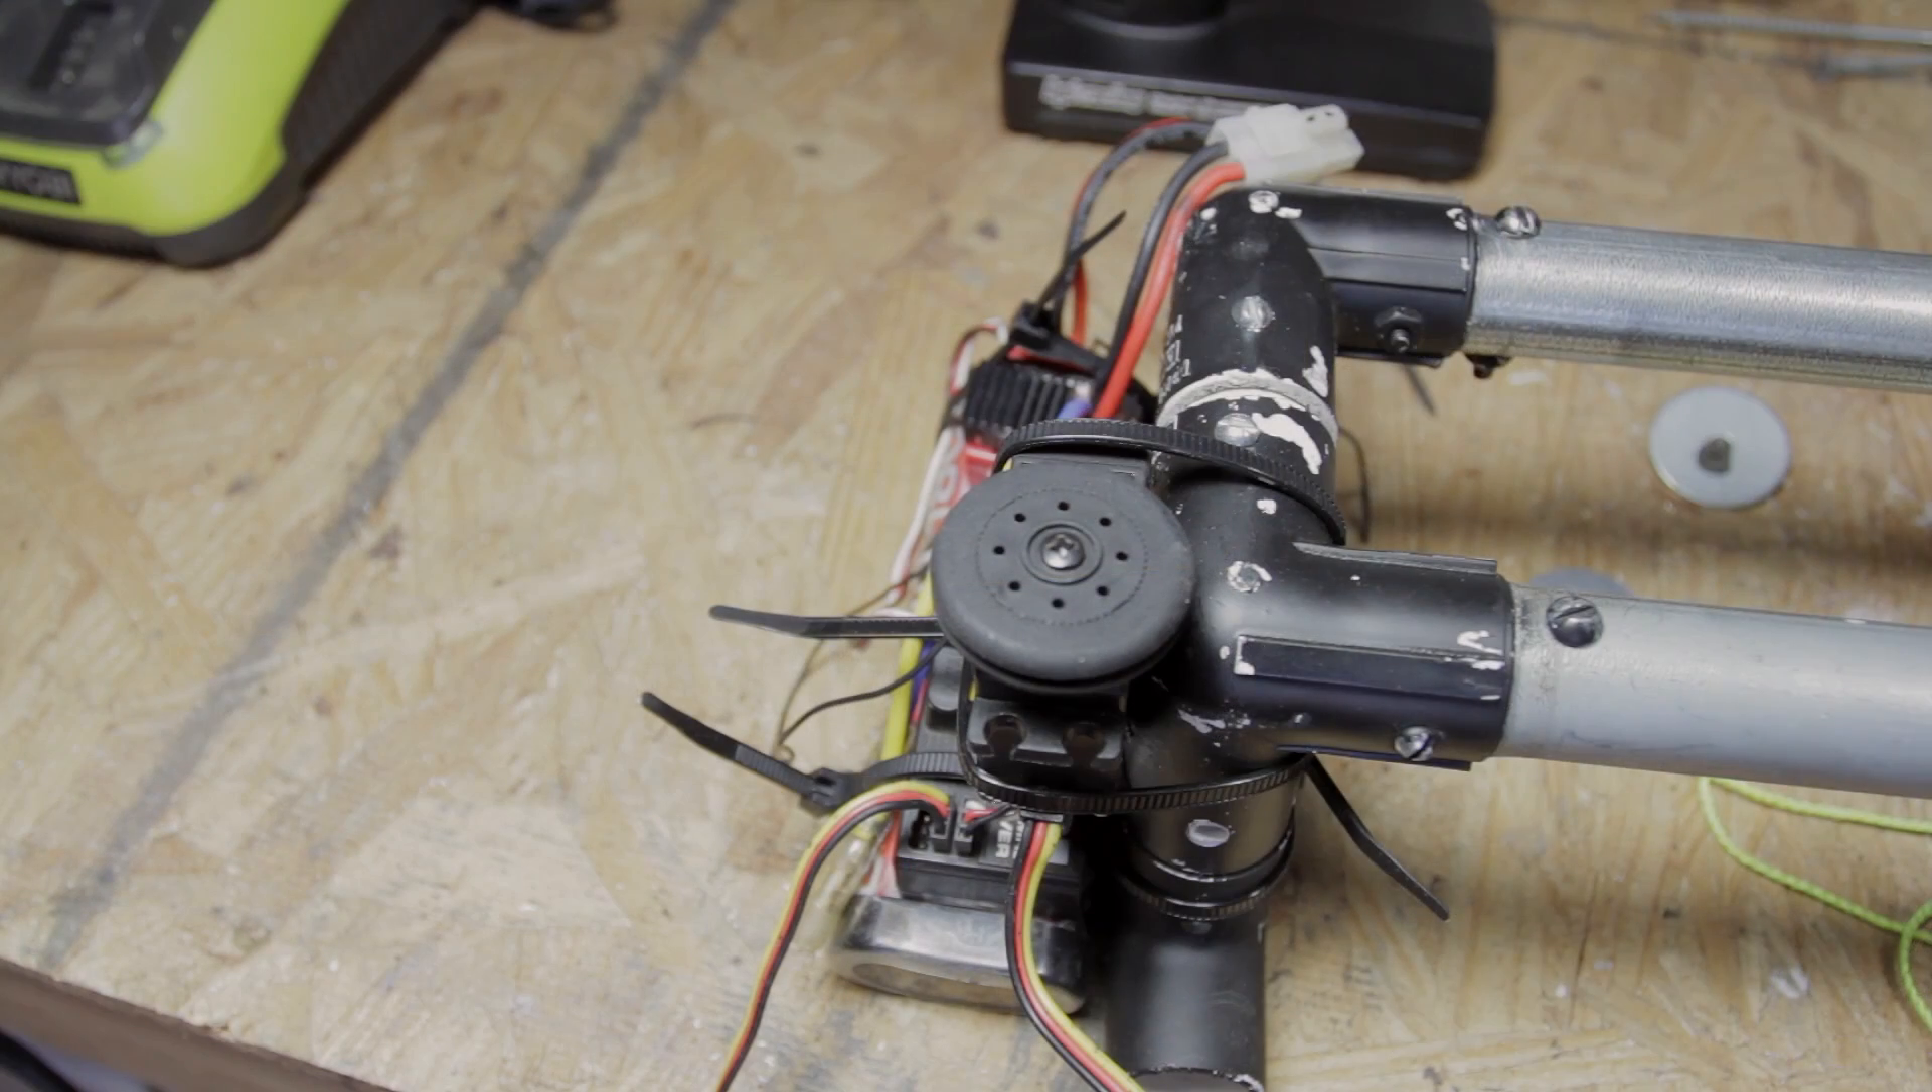So down here at the other end, we have mounted our servo.